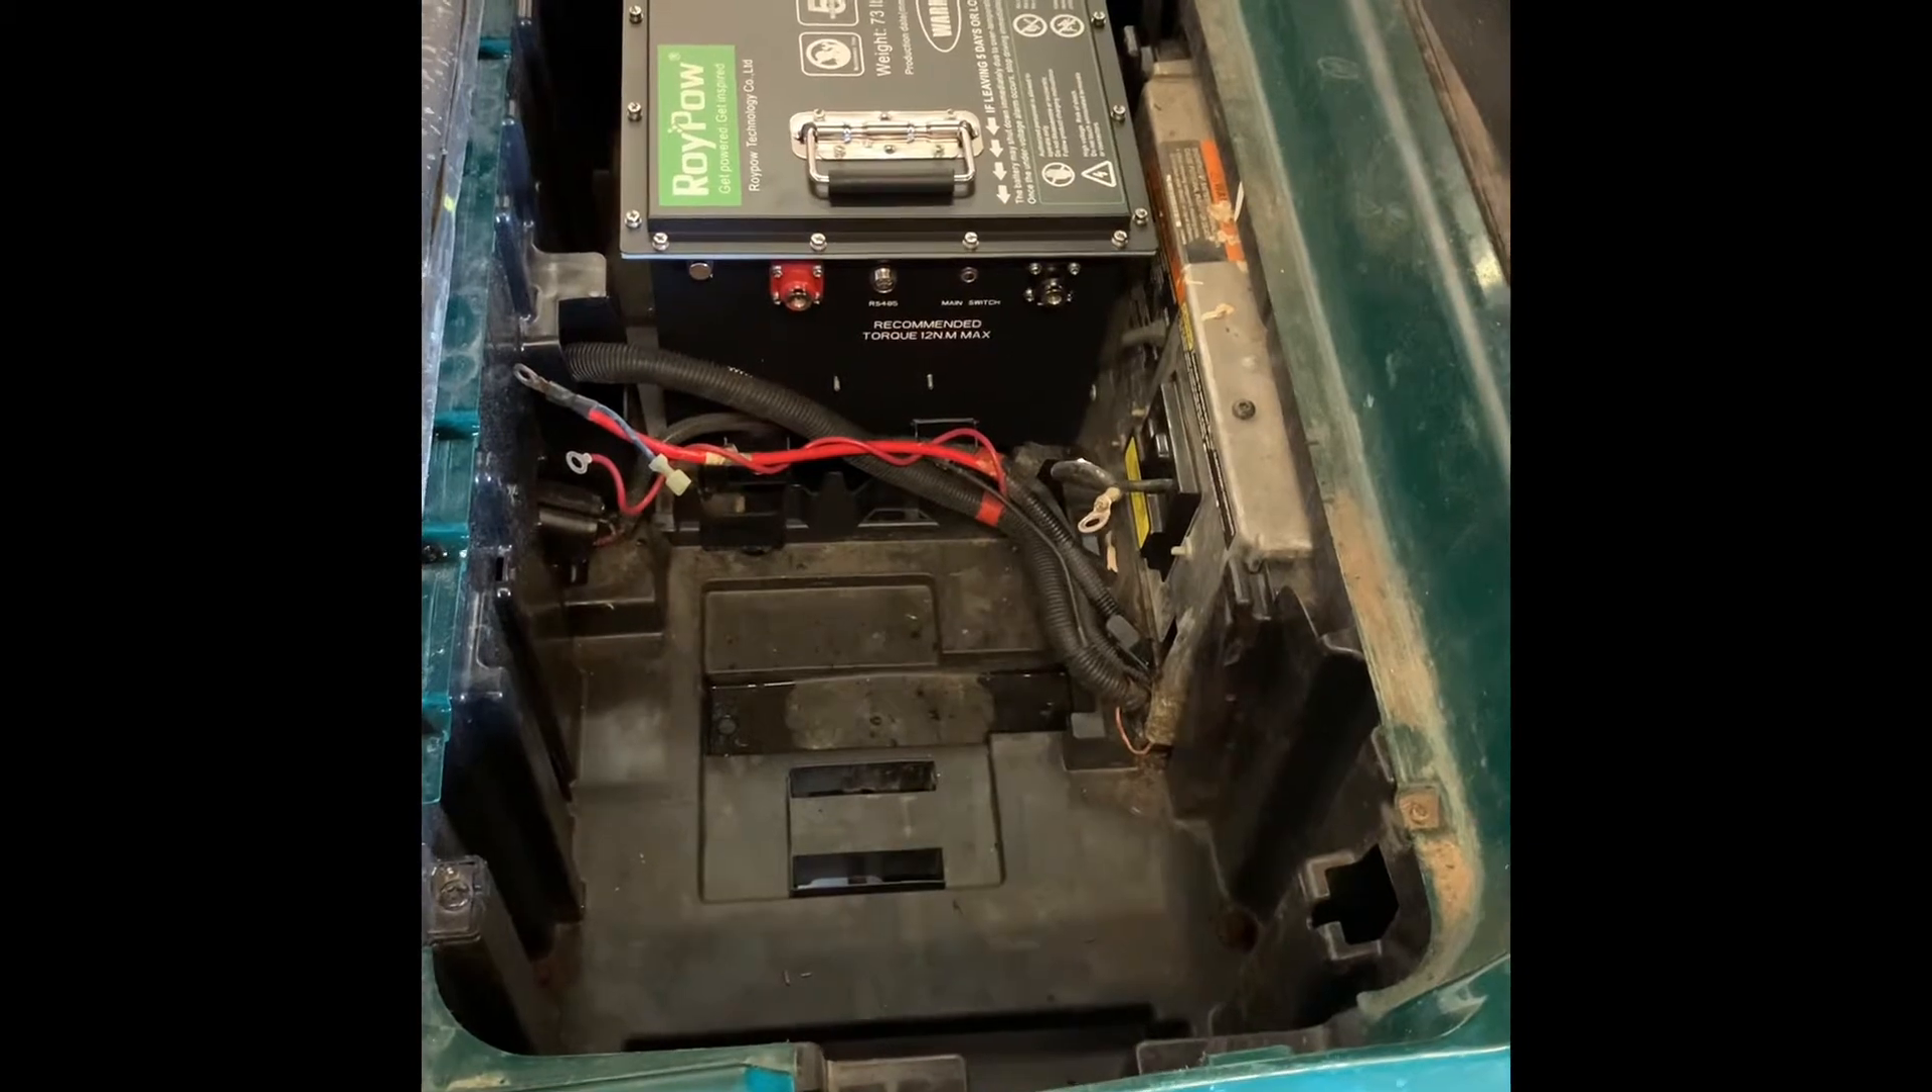So I put the battery in the golf cart.